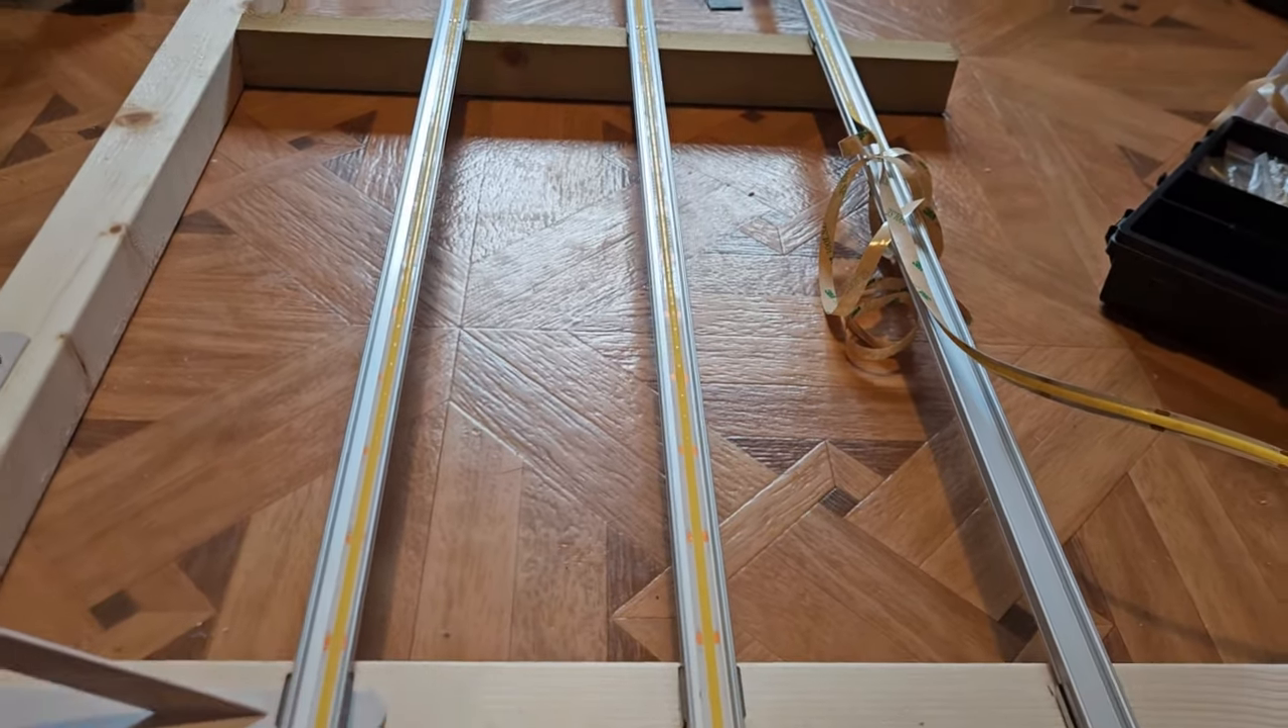Okay so as you can see I've got all three rails in. They're on 100mm spacings in between just so it spreads the light out evenly.